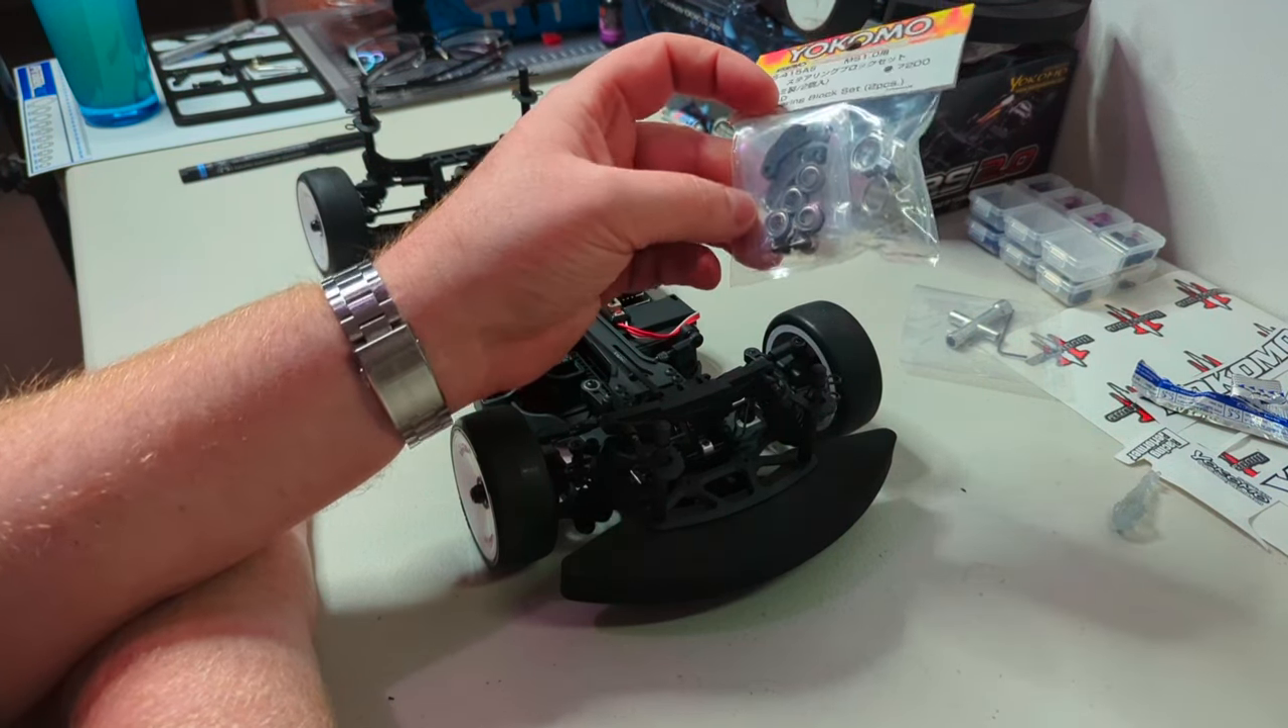But I mean, to put this into context, there's the new aluminium steering blocks for the MS -1. I haven't got them installed yet.